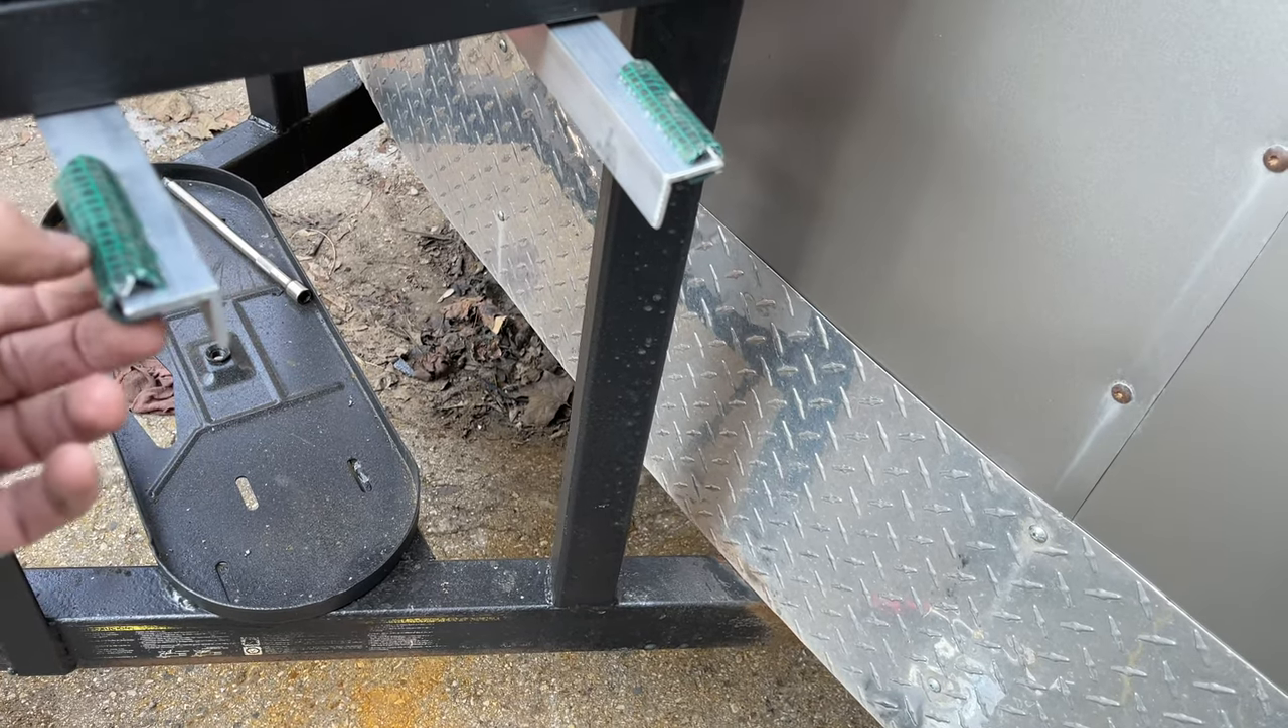I just put a little piece of hose on here just to give it a little bit of cushion.